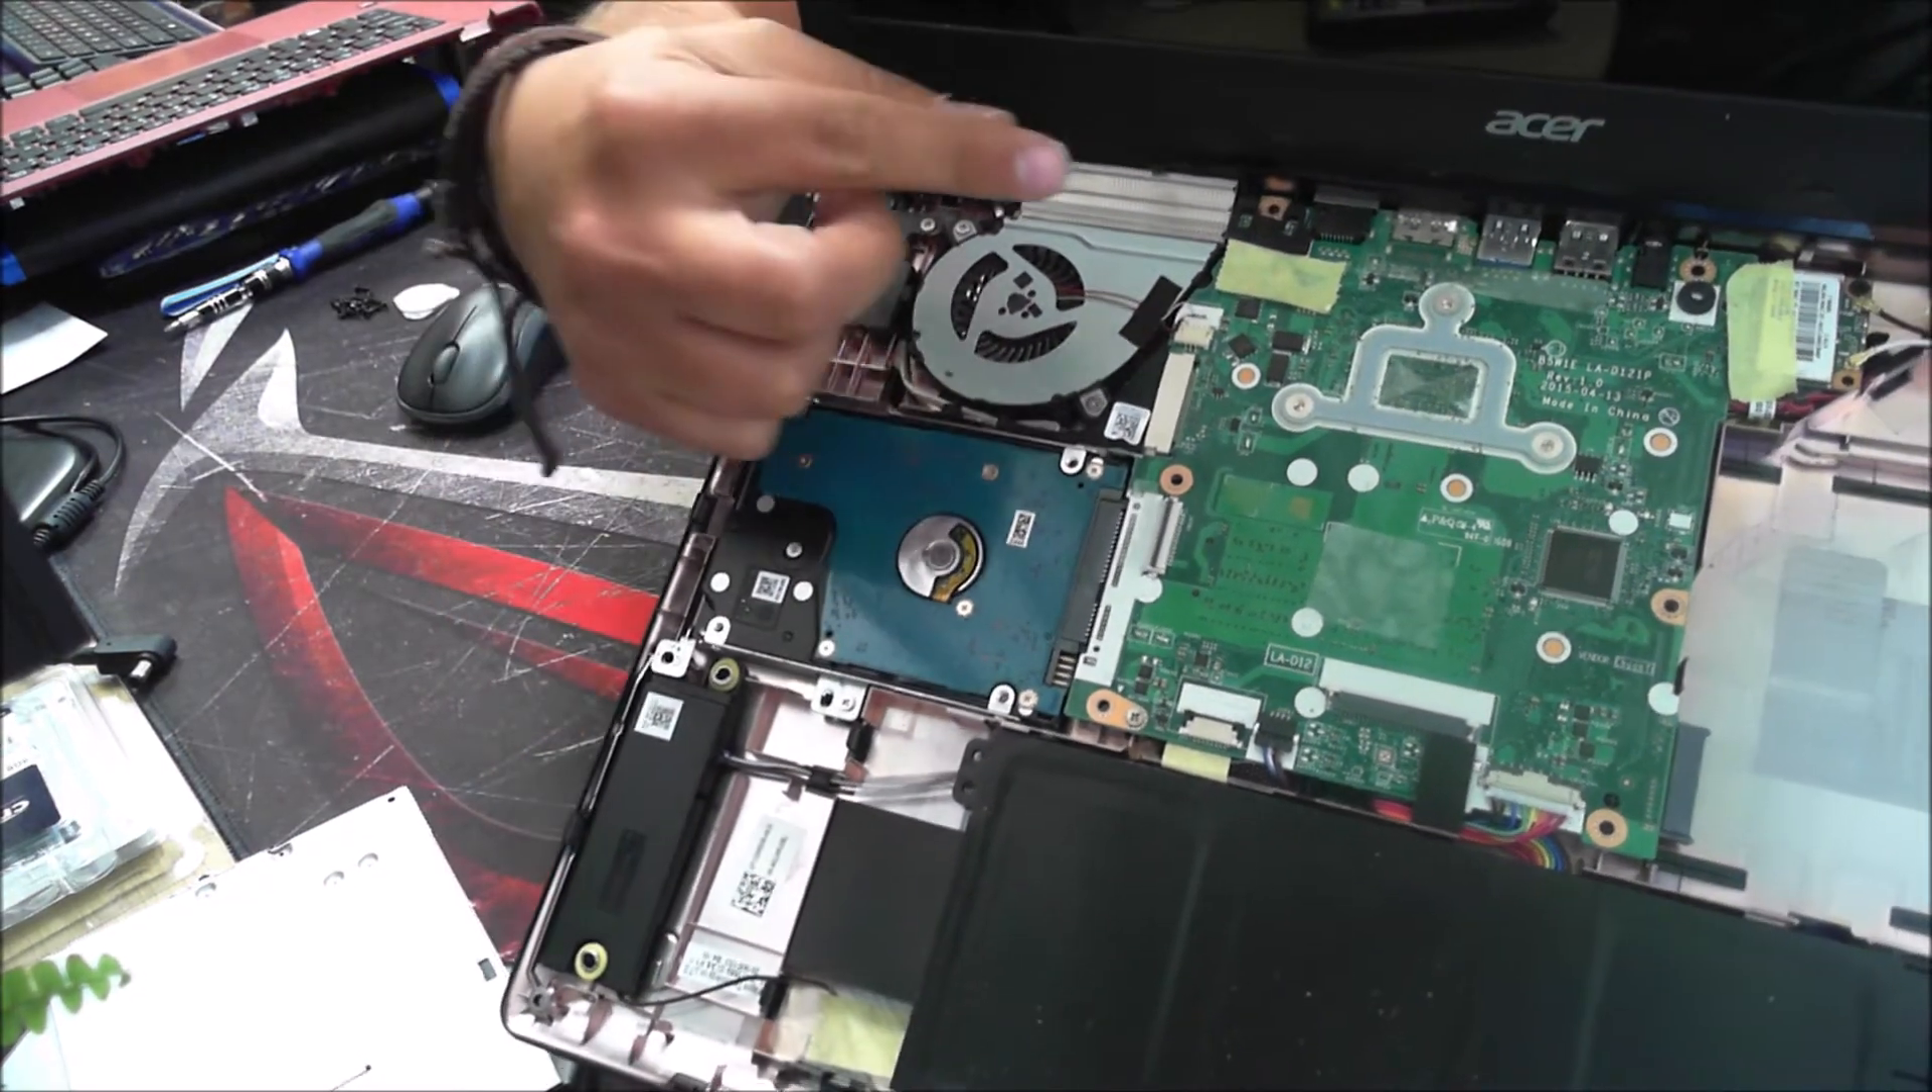And we are left with the exposed Acer laptop.